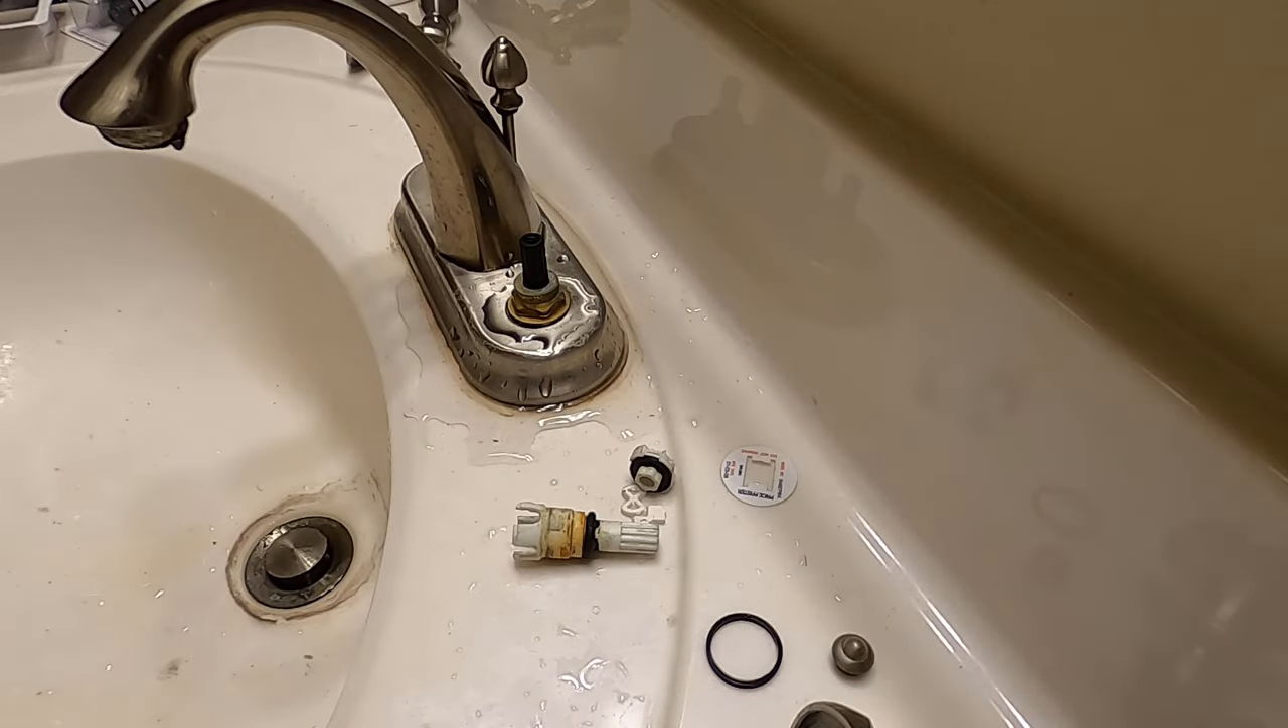Now we don't have the handle on yet.